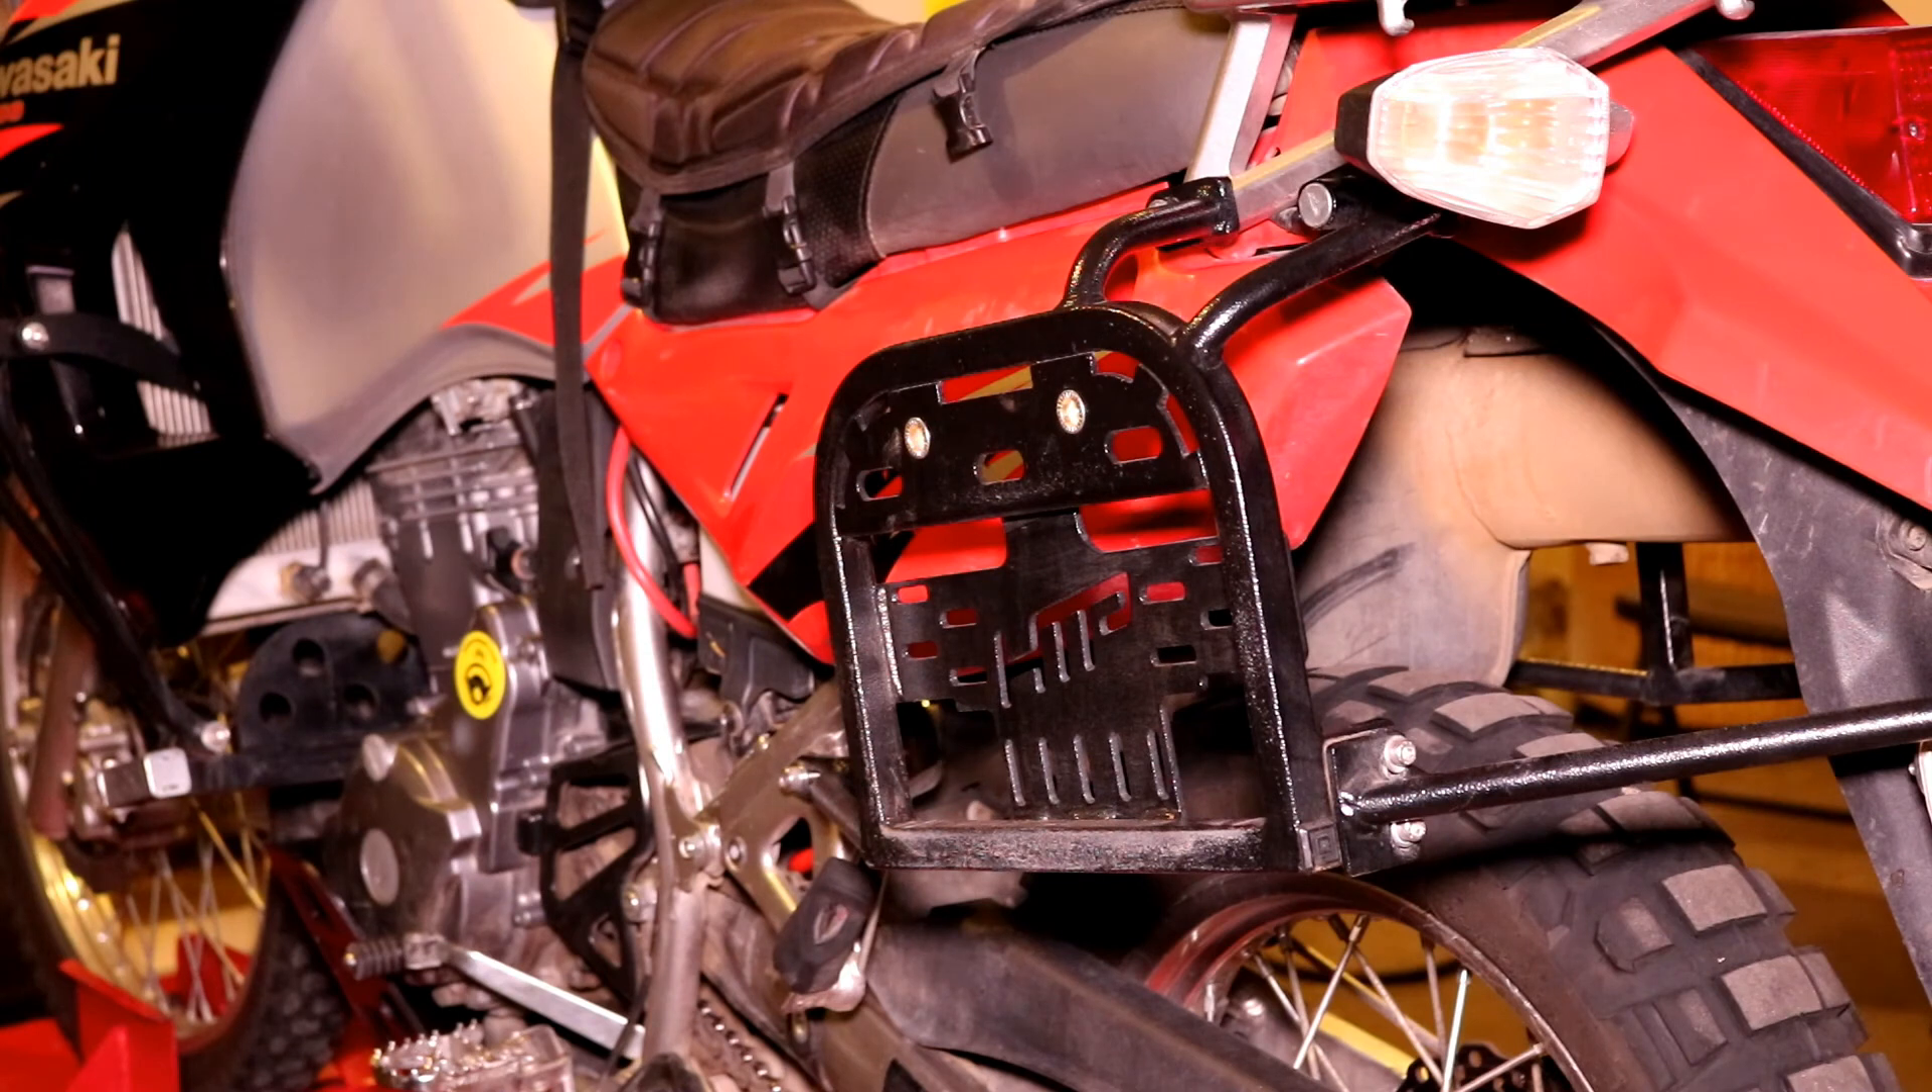And that completes the installation for the Happy Trails SU rack.